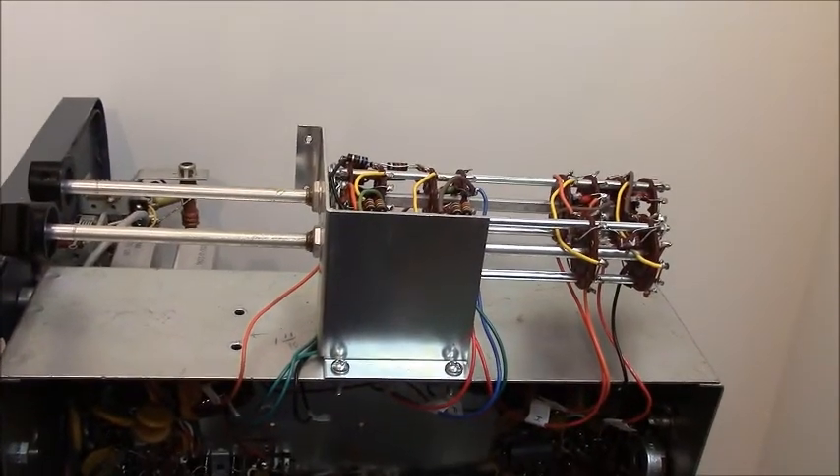All right well I've got the switch bank mounted back as you can see.